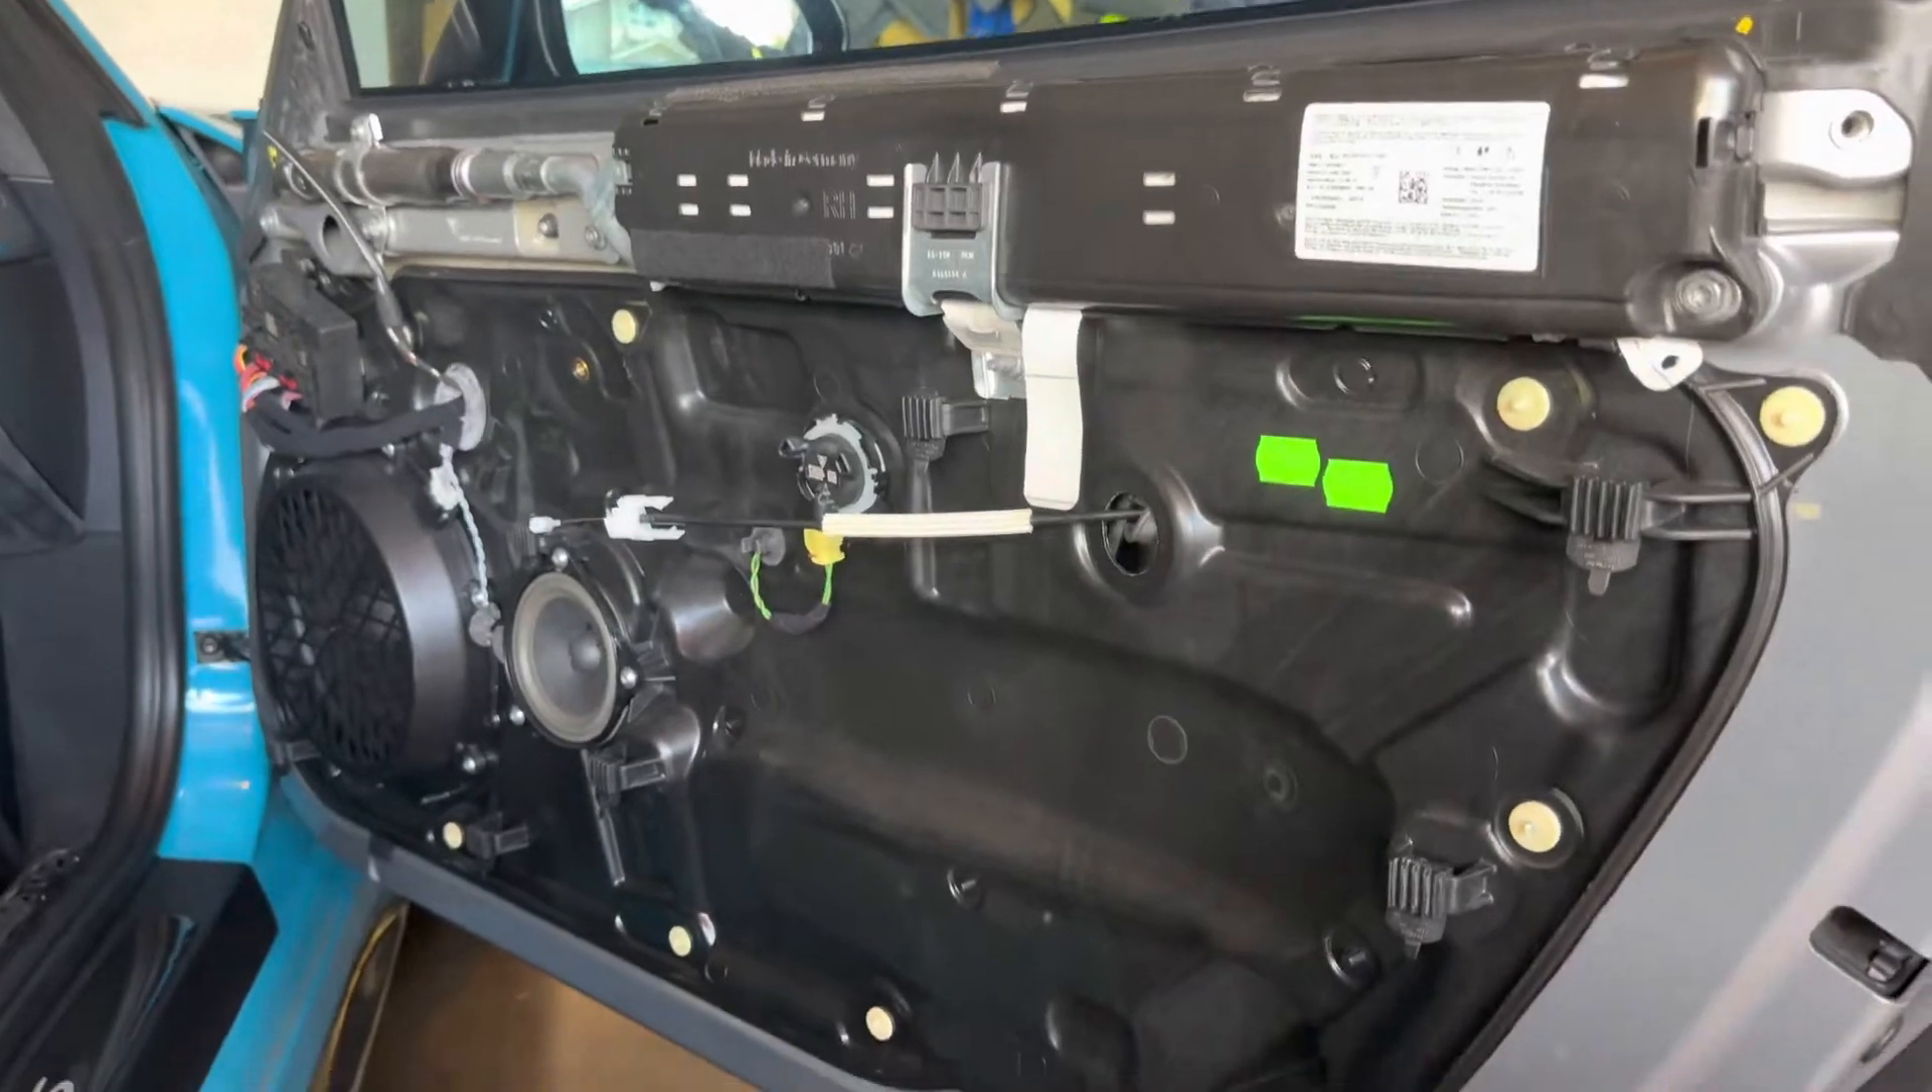So I got the door panel off it was pretty easy.